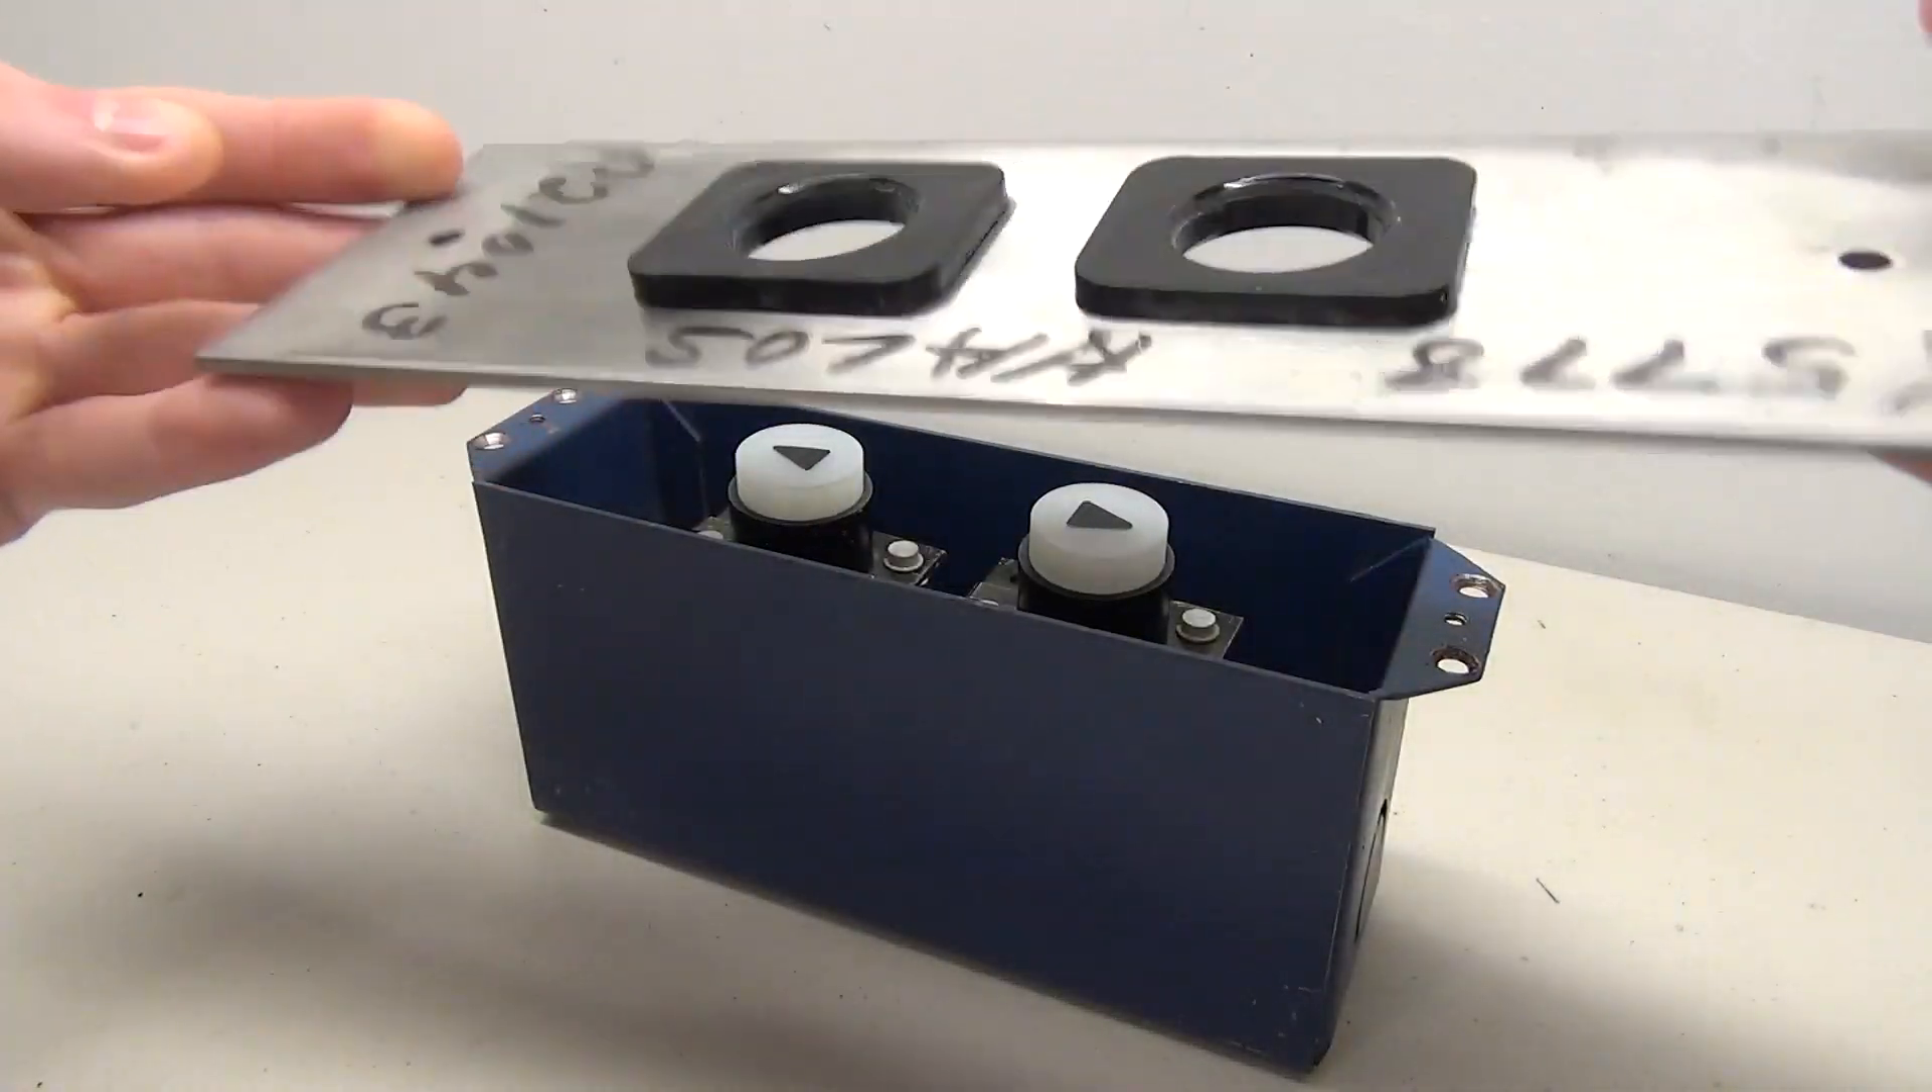Once we remove the screws and pull the cover off we can see instantly that these are back mounted fixtures.